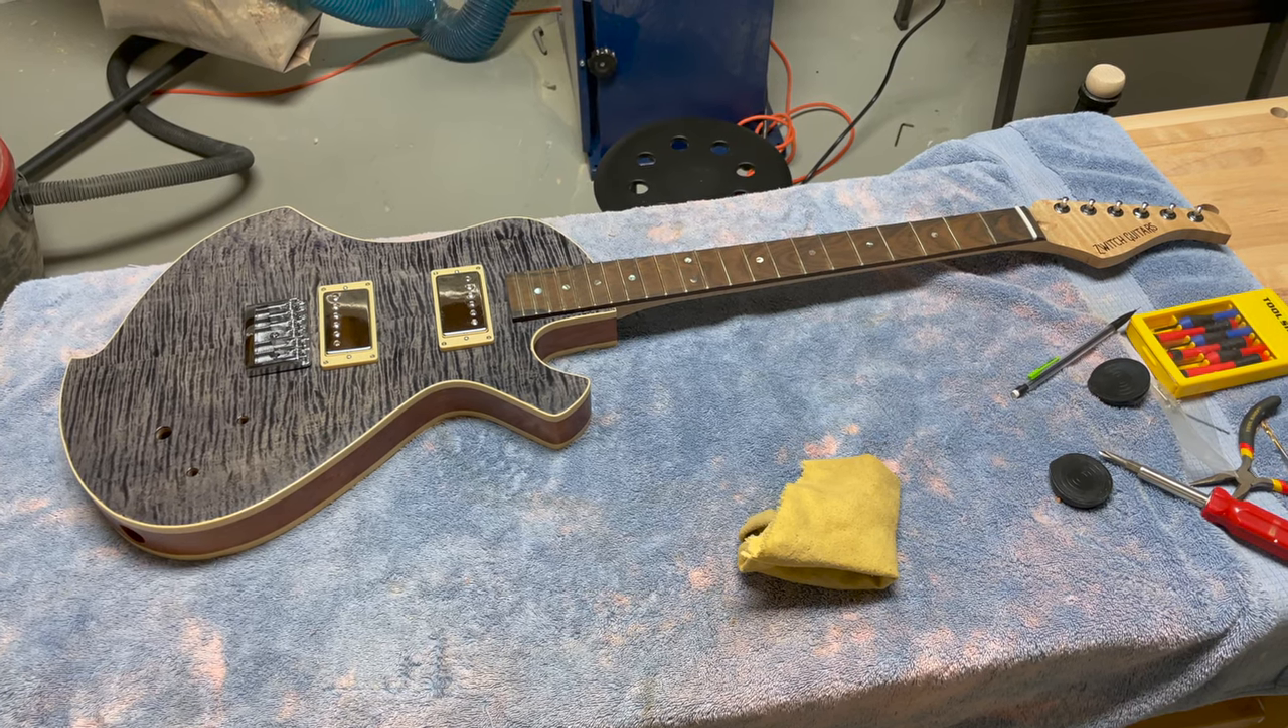I have the neck attached to the body and I've also attached the pickups and put in the bridge.